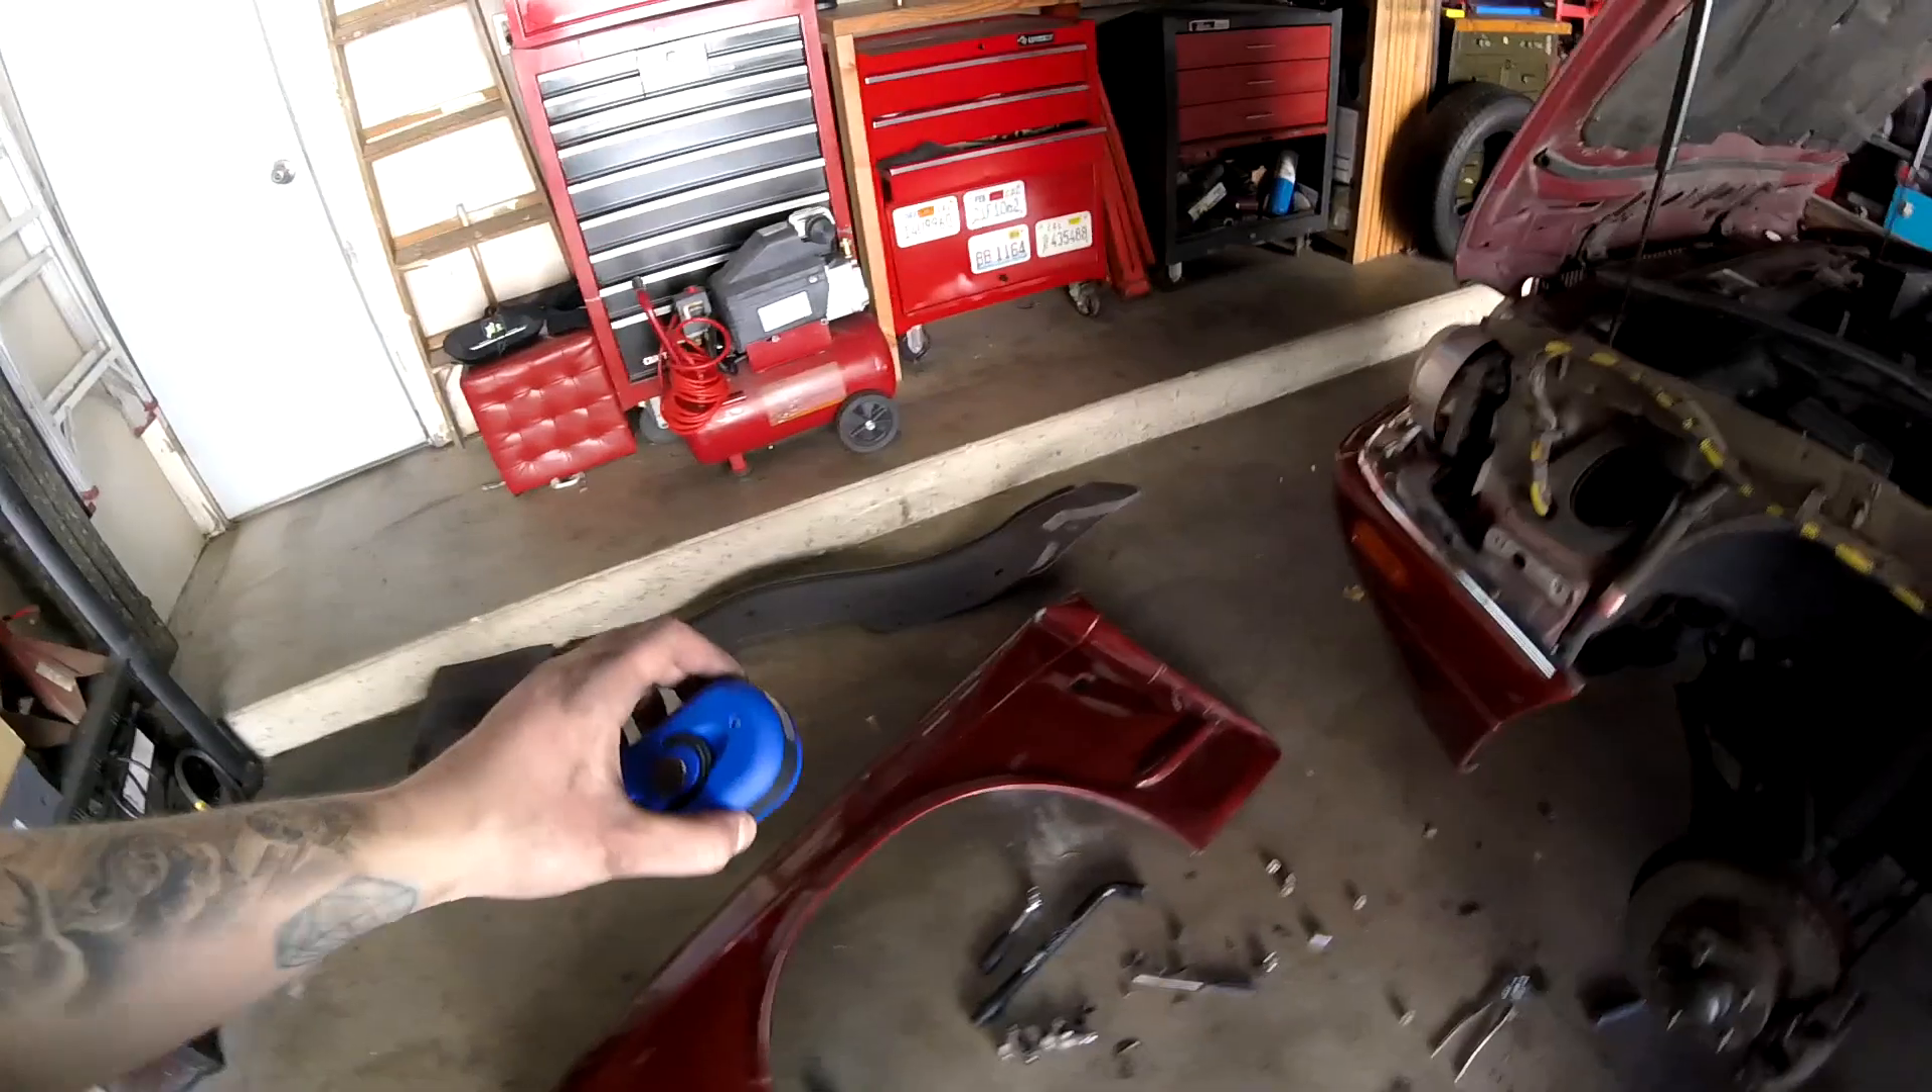Alright guys so I got the fender off it was not easy I'm telling you right now especially like my fender is bent right here so I couldn't even put a wrench in there.